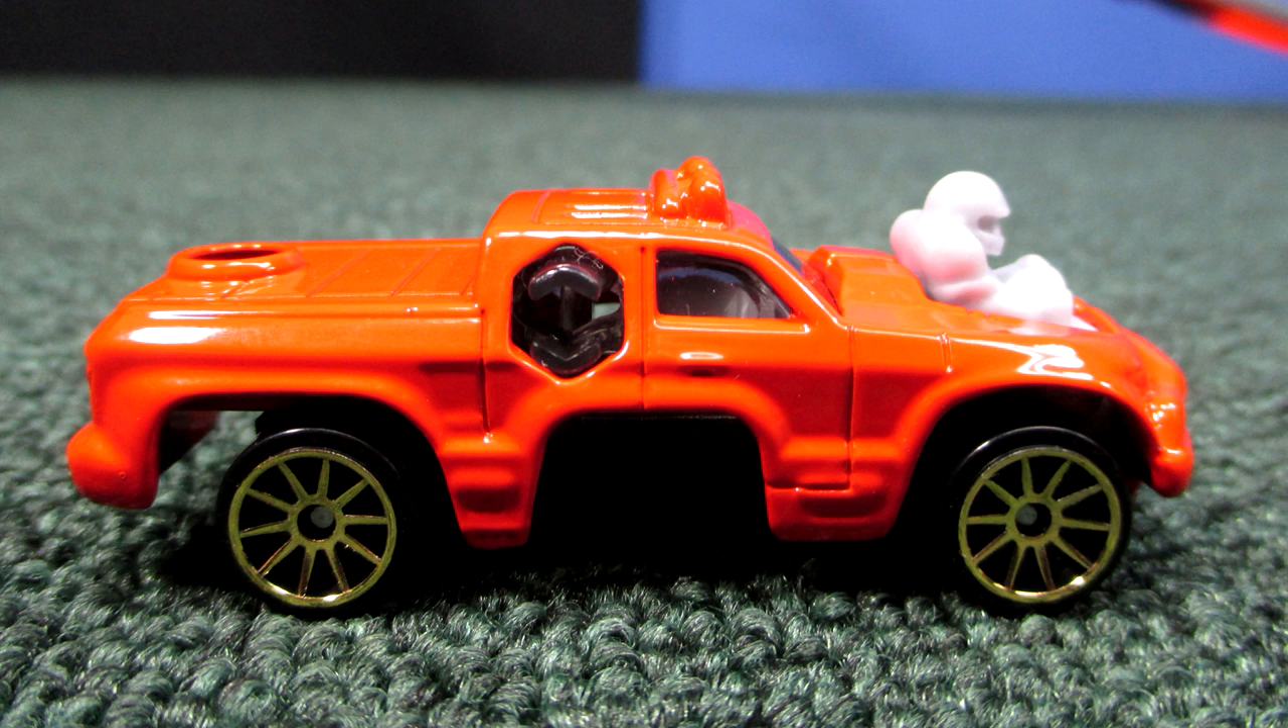And look he's sticking up out of the hood.